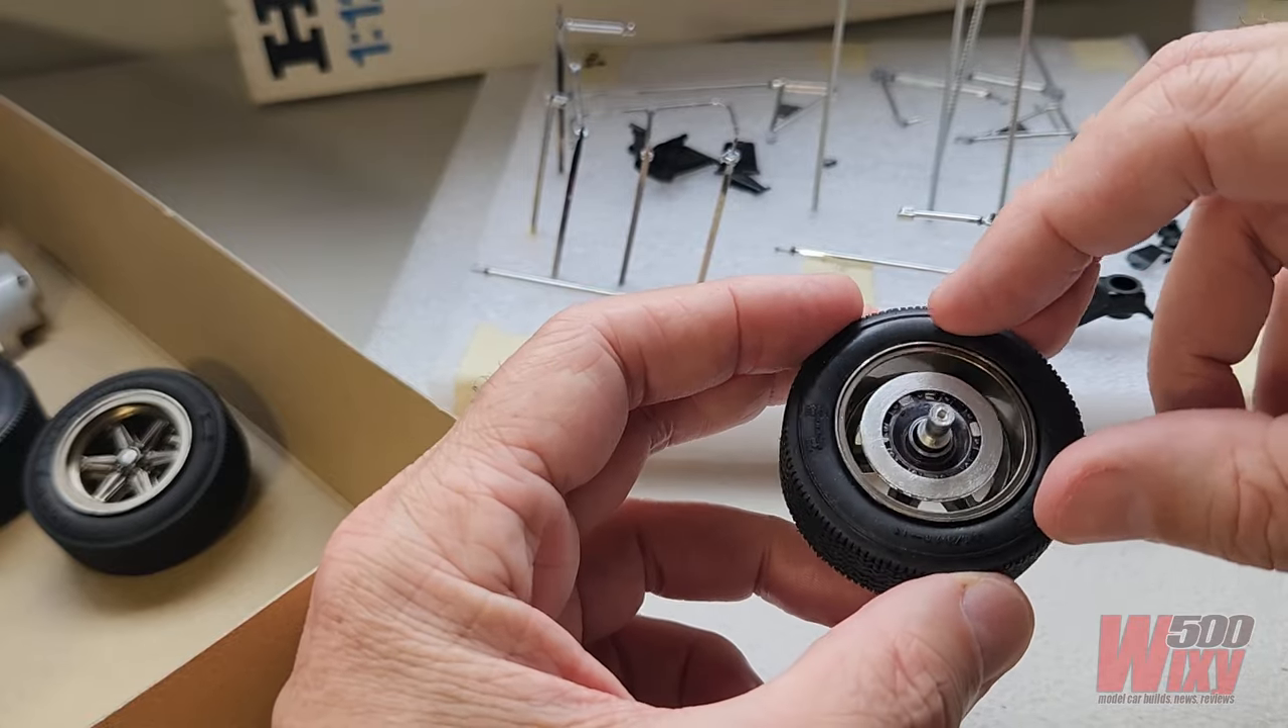Then the brake discs have been put in.